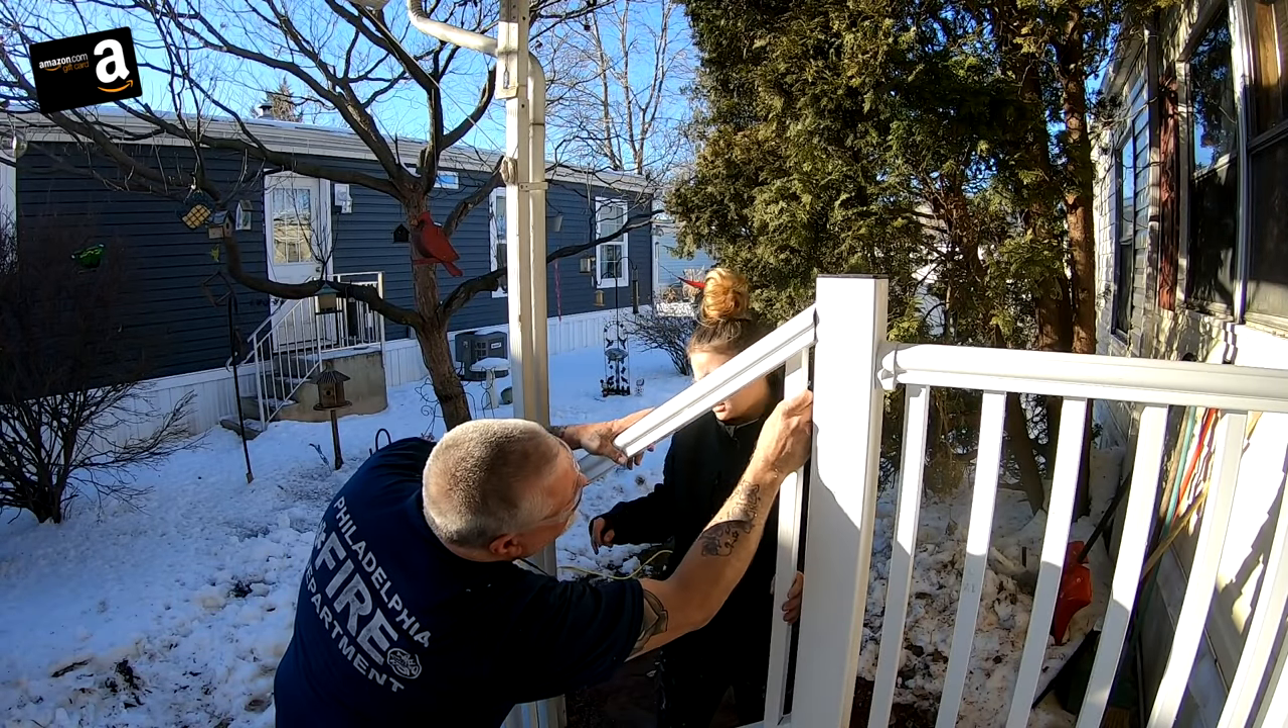Now you can see that this angled rail is slightly higher than the one here to the right.